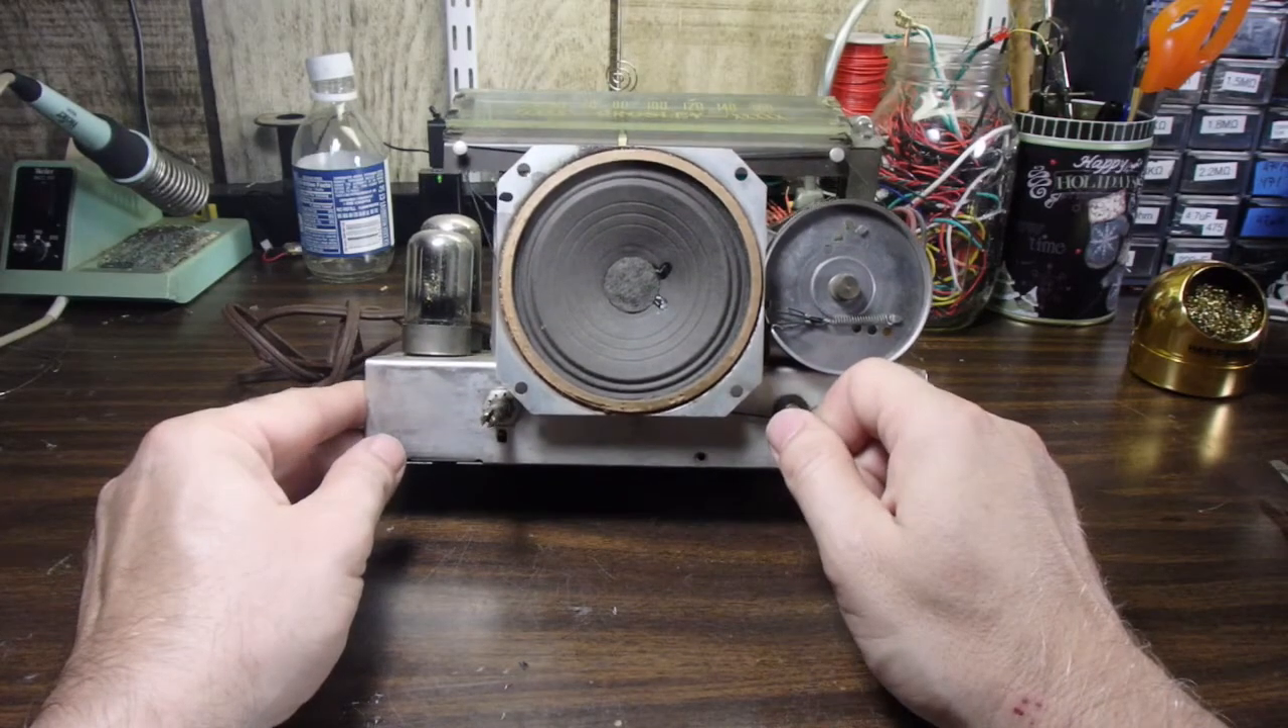So here we have the radio chassis out of the enclosure pretty standard all-american 5 radio speakers in really good condition we're not going to touch that.